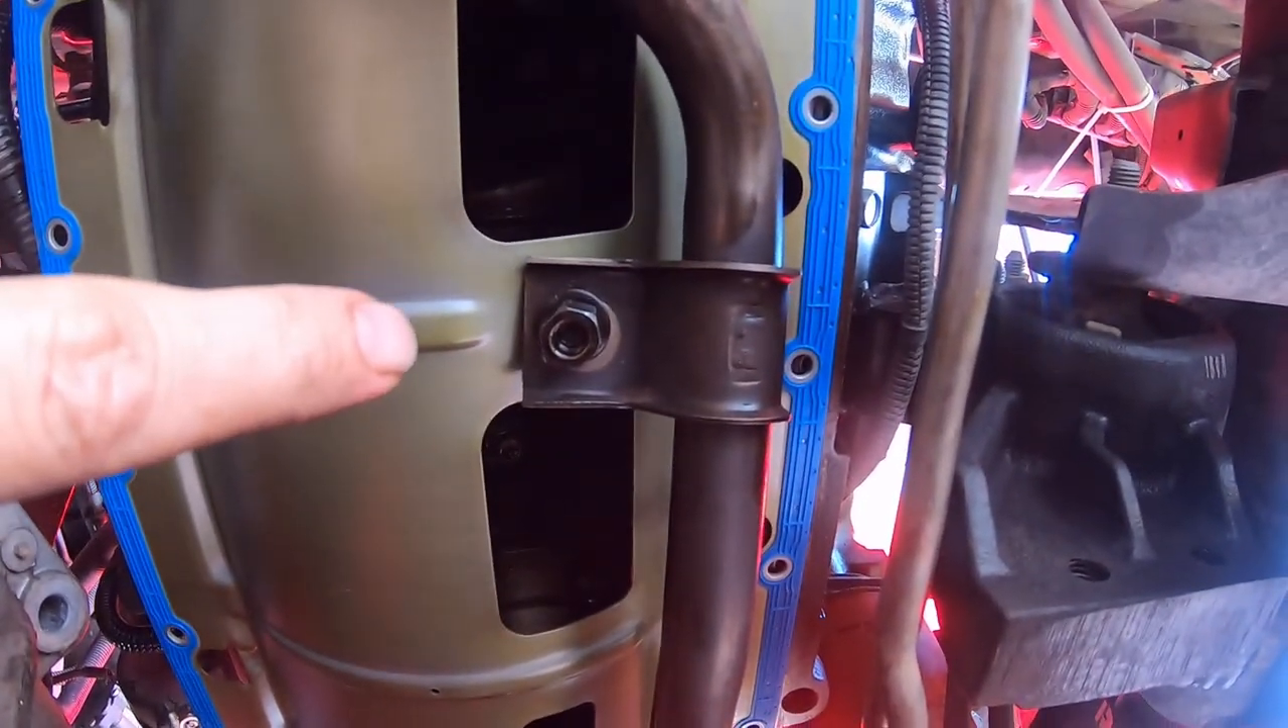We still got to get the pan lined up and get the pan bolted on here.